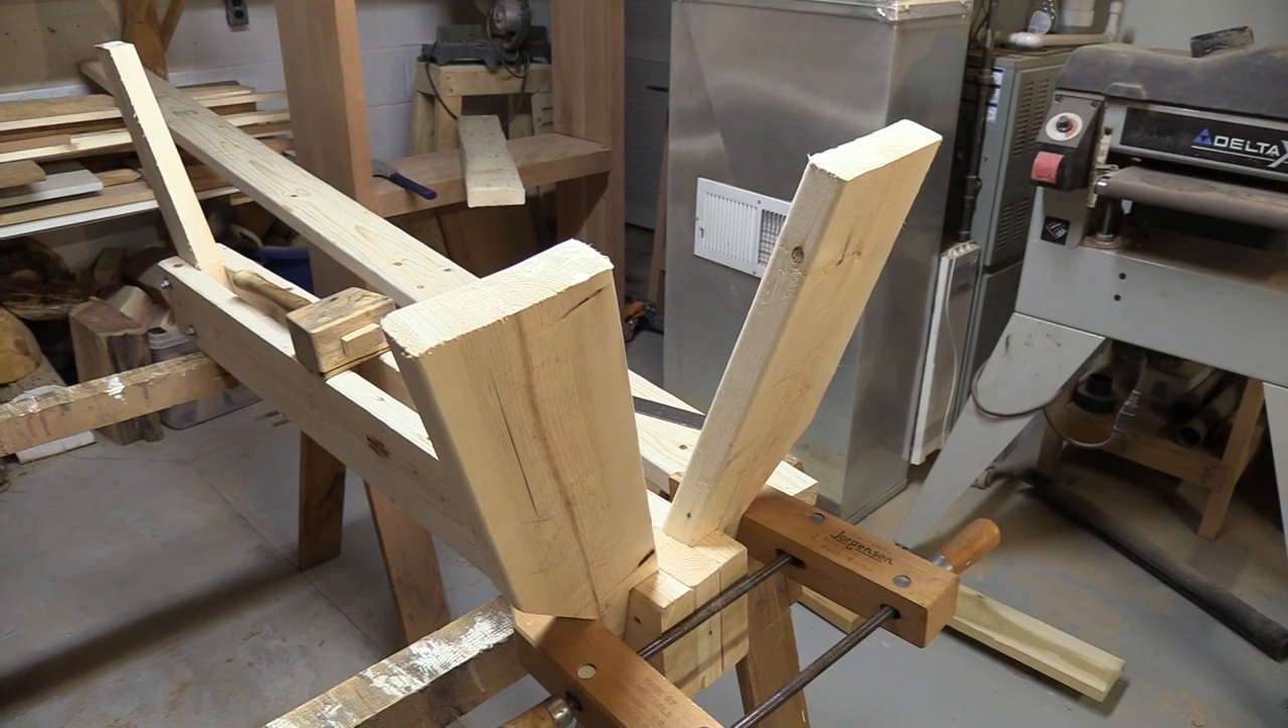So we've got the front legs clamped in place here now.